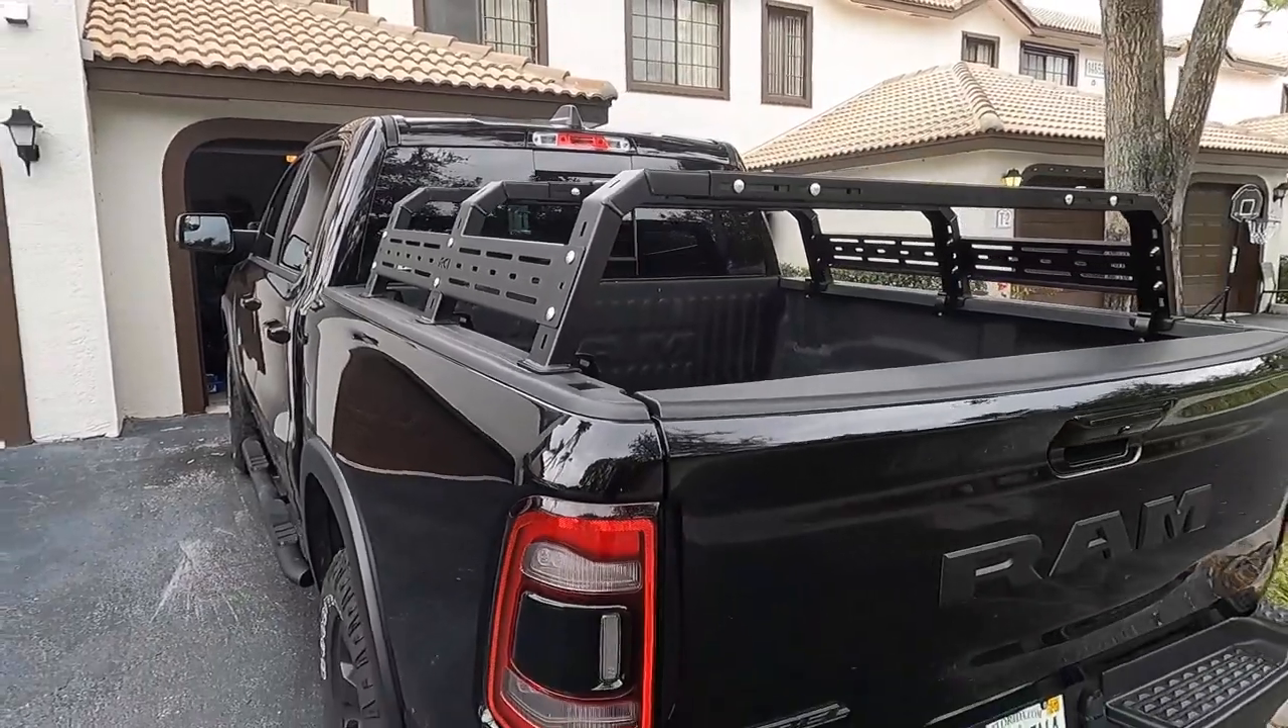So this is the end result of what the bed rack looks like.